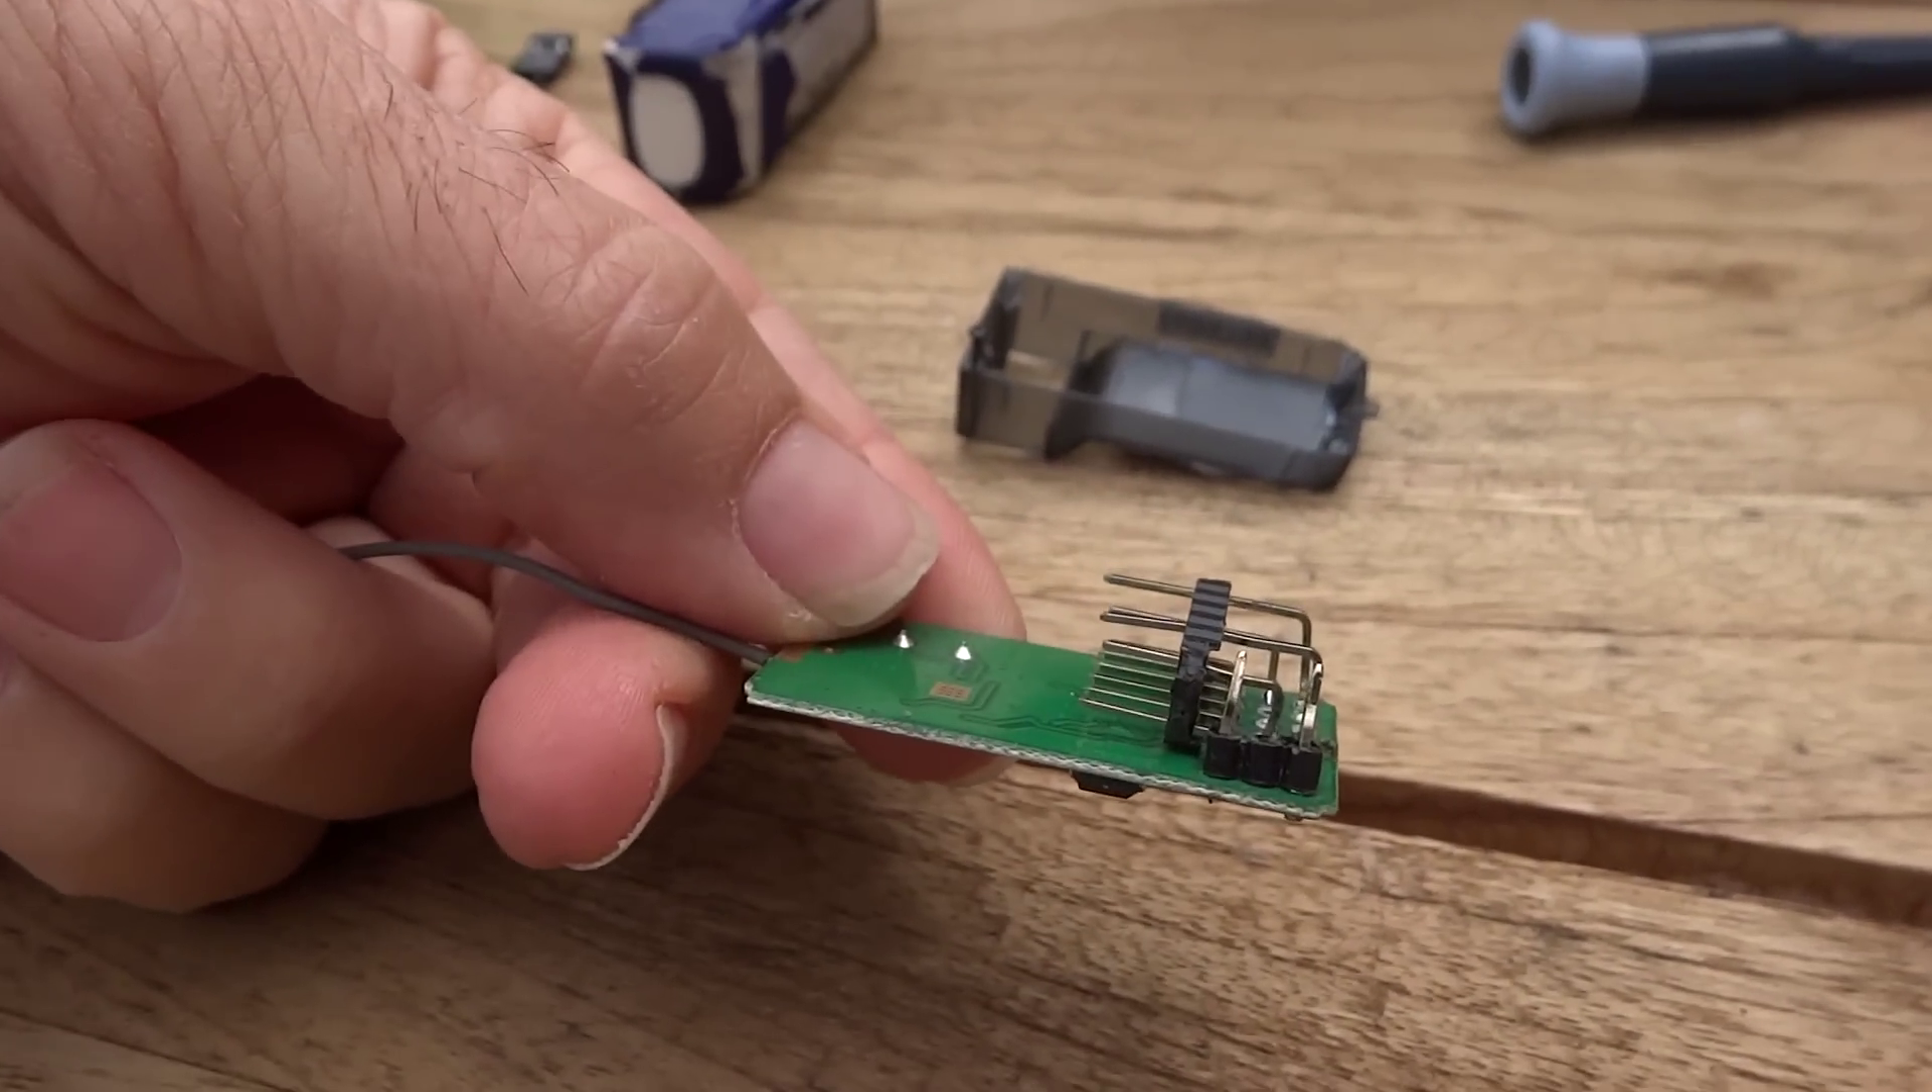The pins were originally from the top there i've put them from underneath and i've replaced them with 90 degree angle pins.